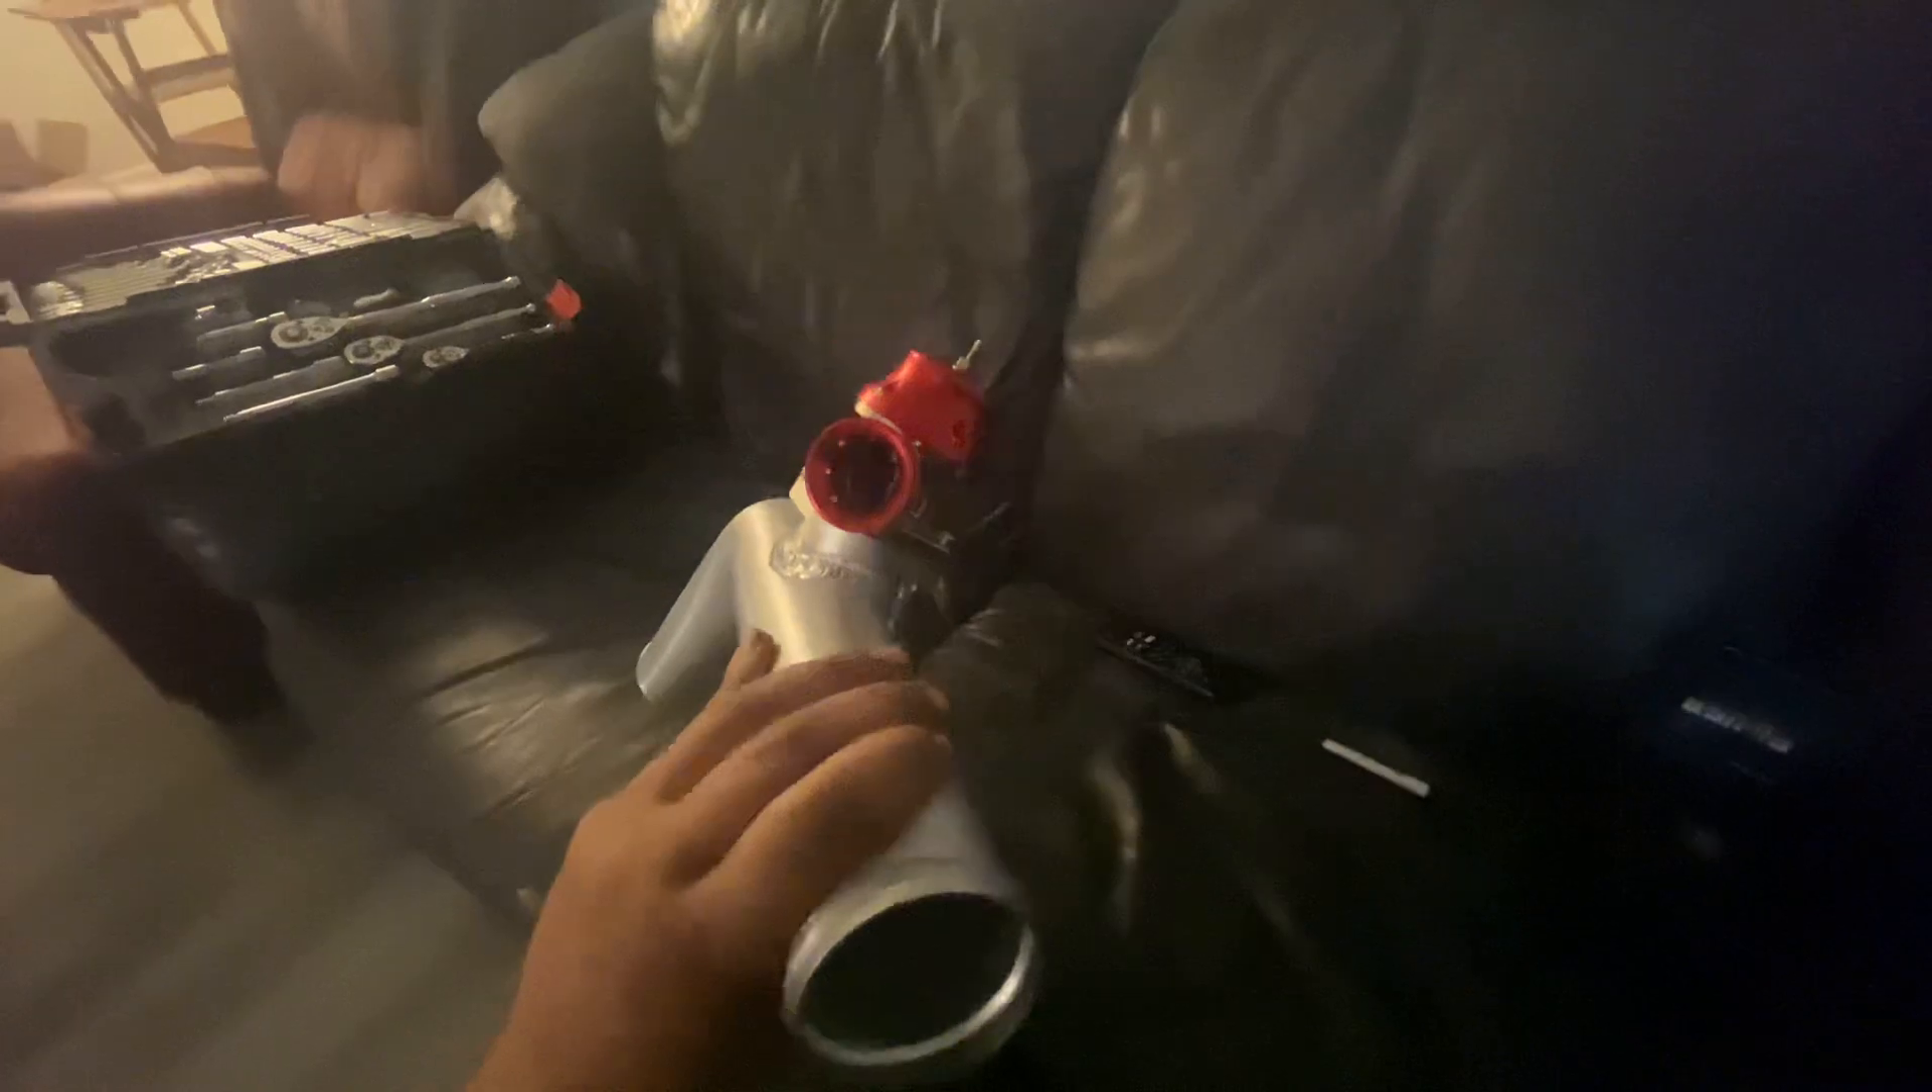Really random but got the blow off valve mounted on the charge pipe That goes up to the throttle body.